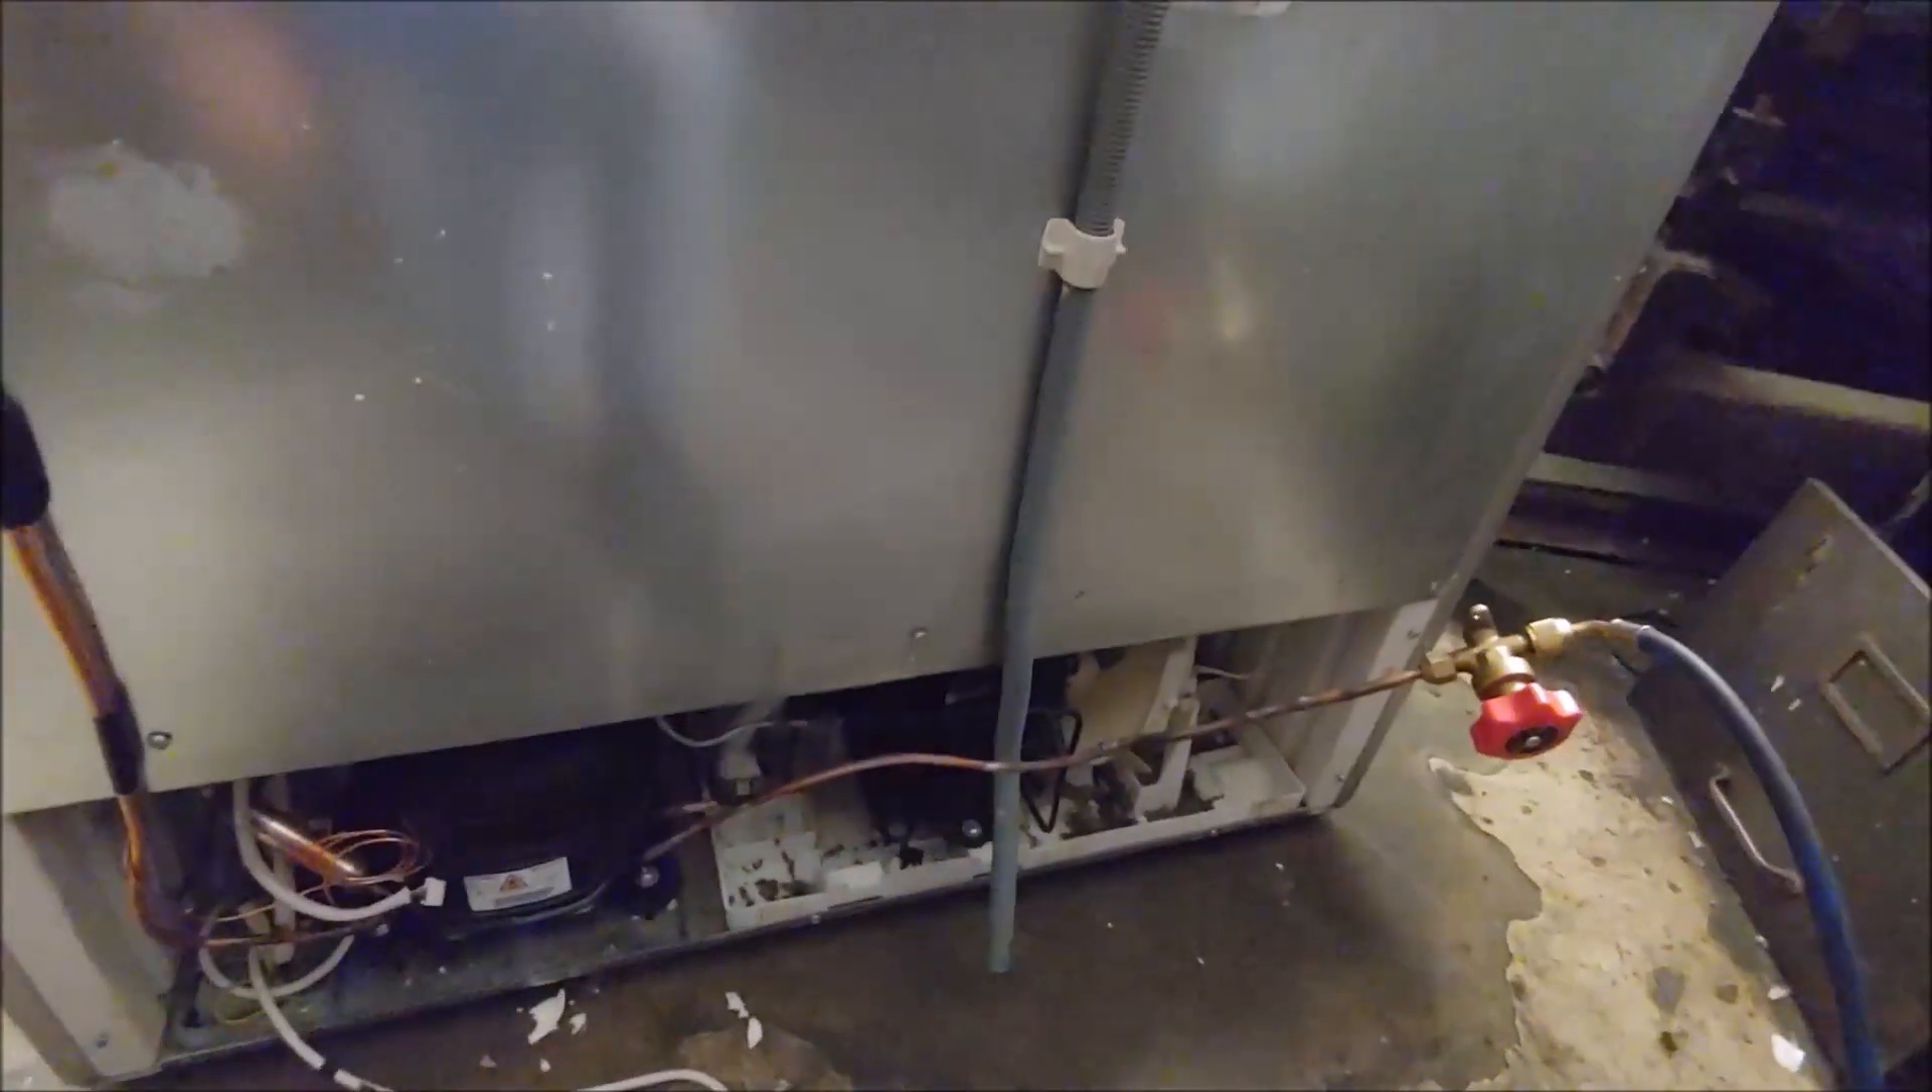This is the drain pipe from the fridge side. I haven't put it into this tray yet.